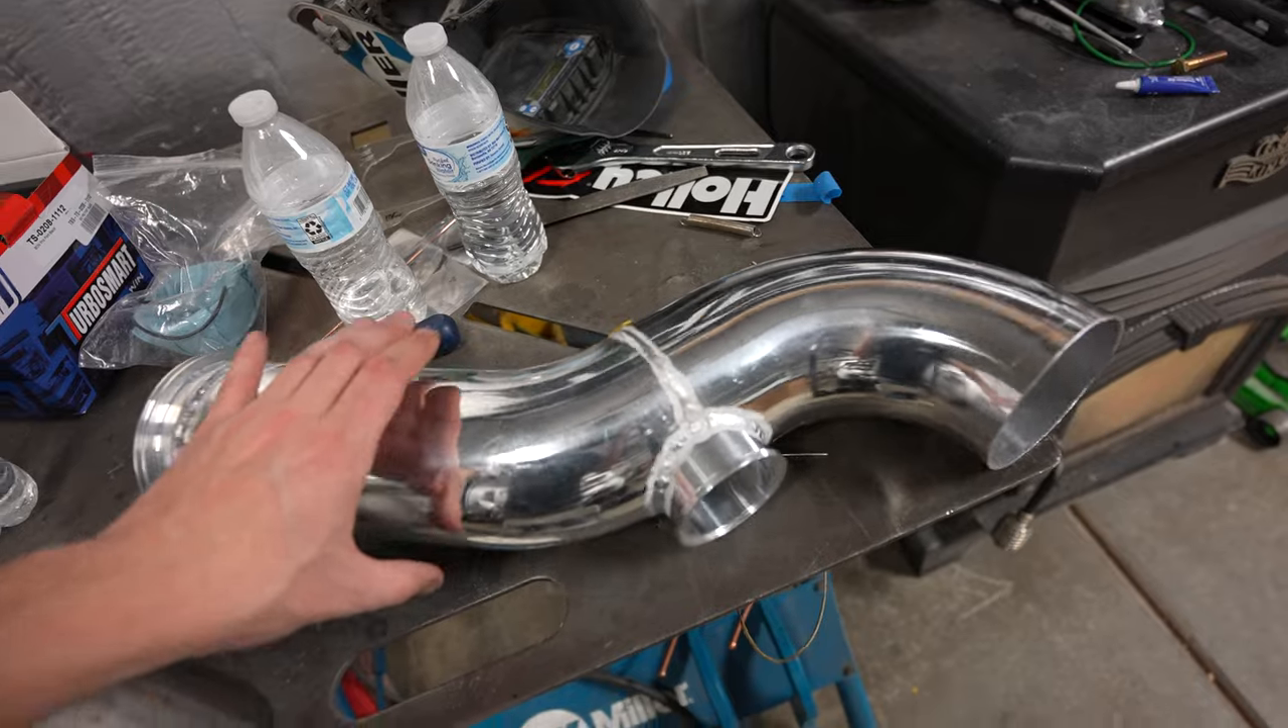The blow -off valve mount is all on there and good to go.